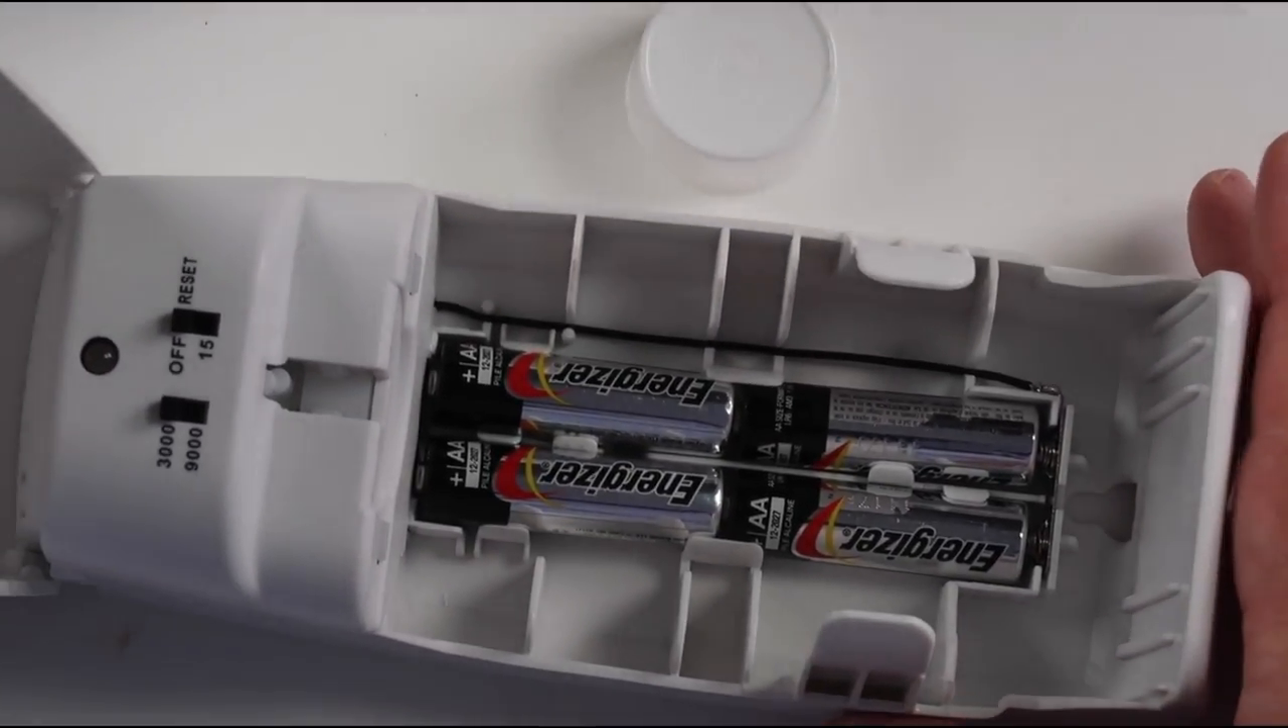Ya están conectadas Las cuatro baterías.